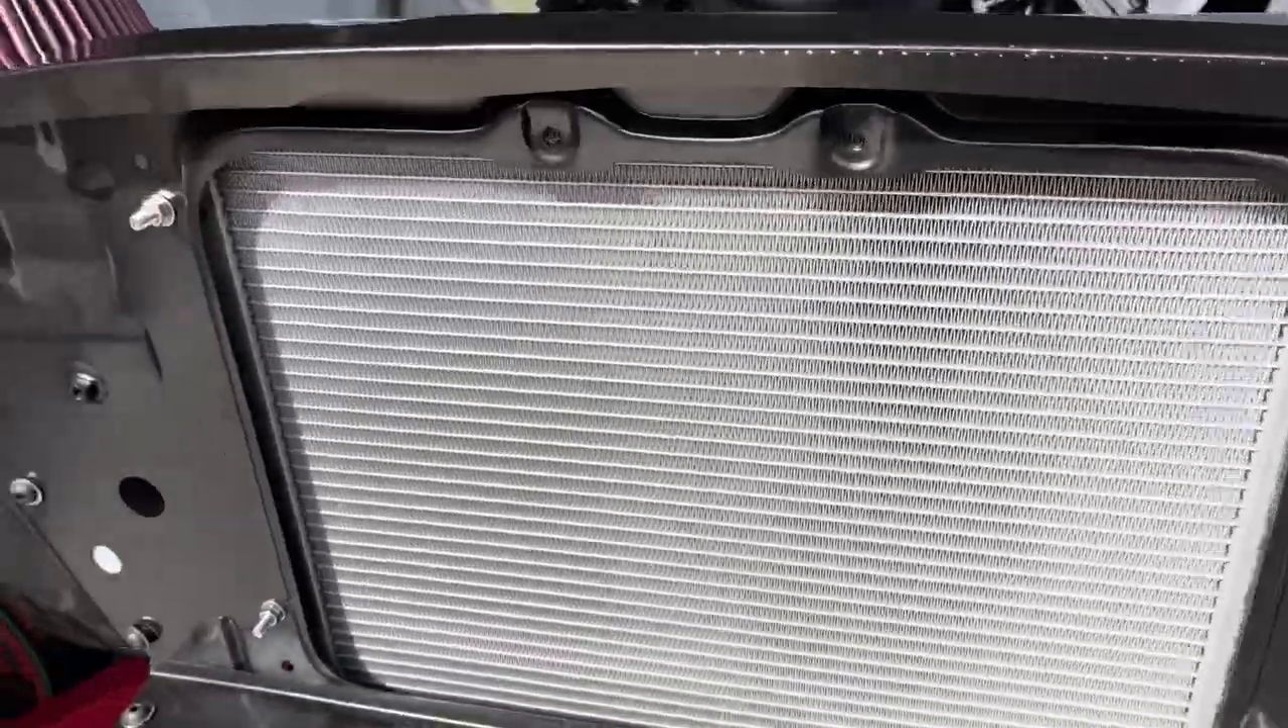The radiator is in place. And if you check this out, it's actually bolted in.